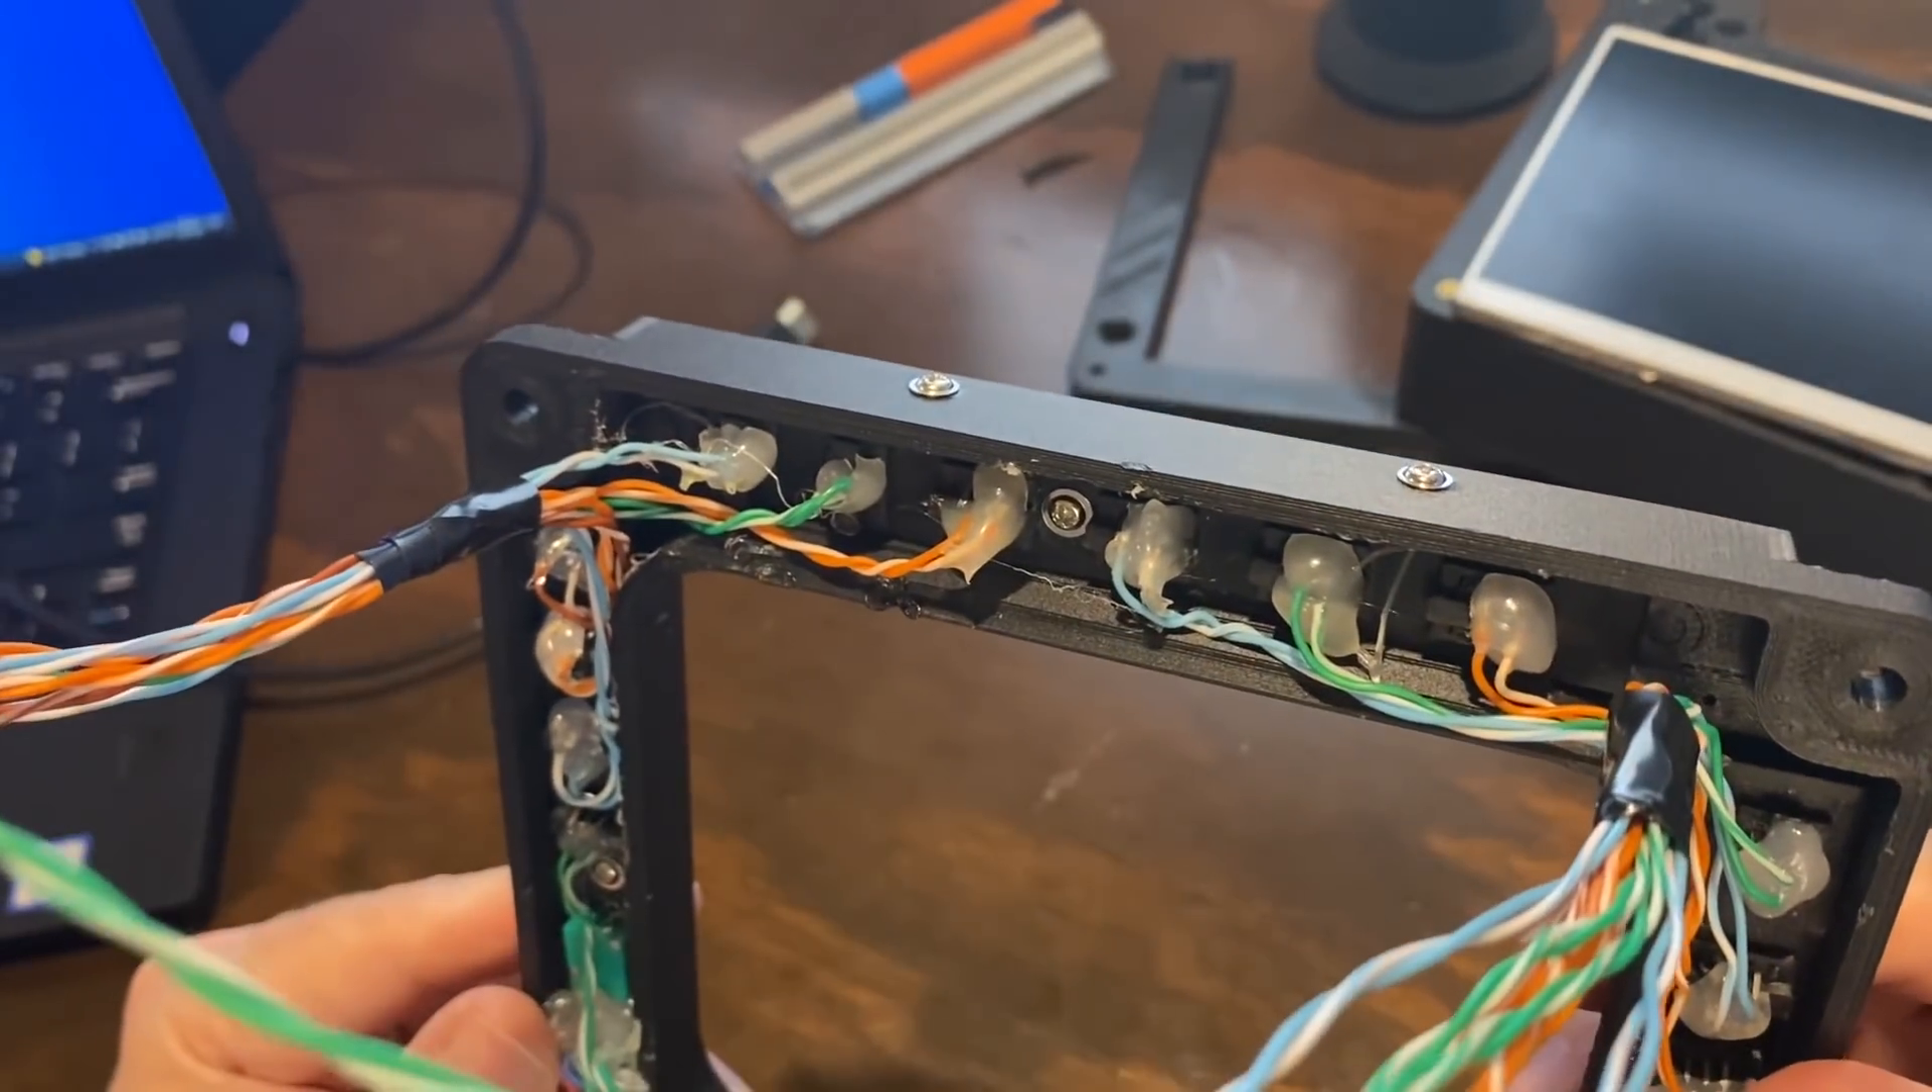Um i did kind of see i squirted some hot glue on top of each one of these contacts uh just for some strain relief.